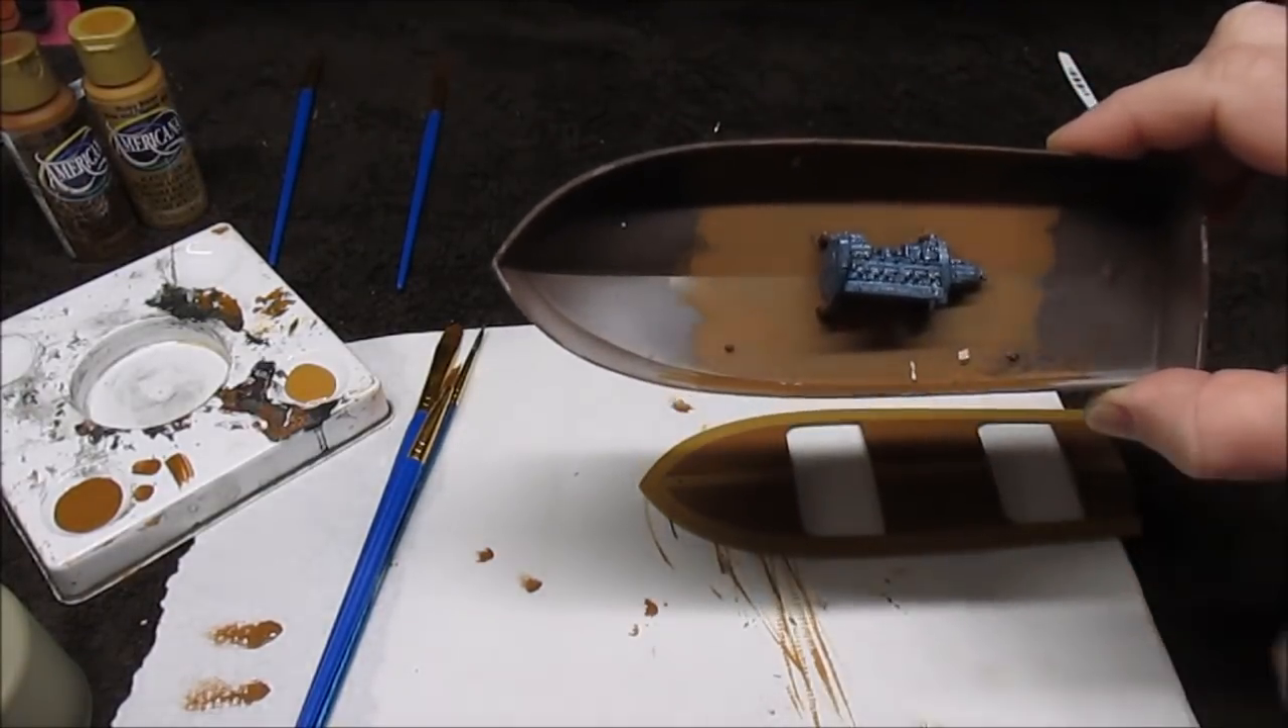The engine is done it's been washed and stuck in the bottom of the hull.